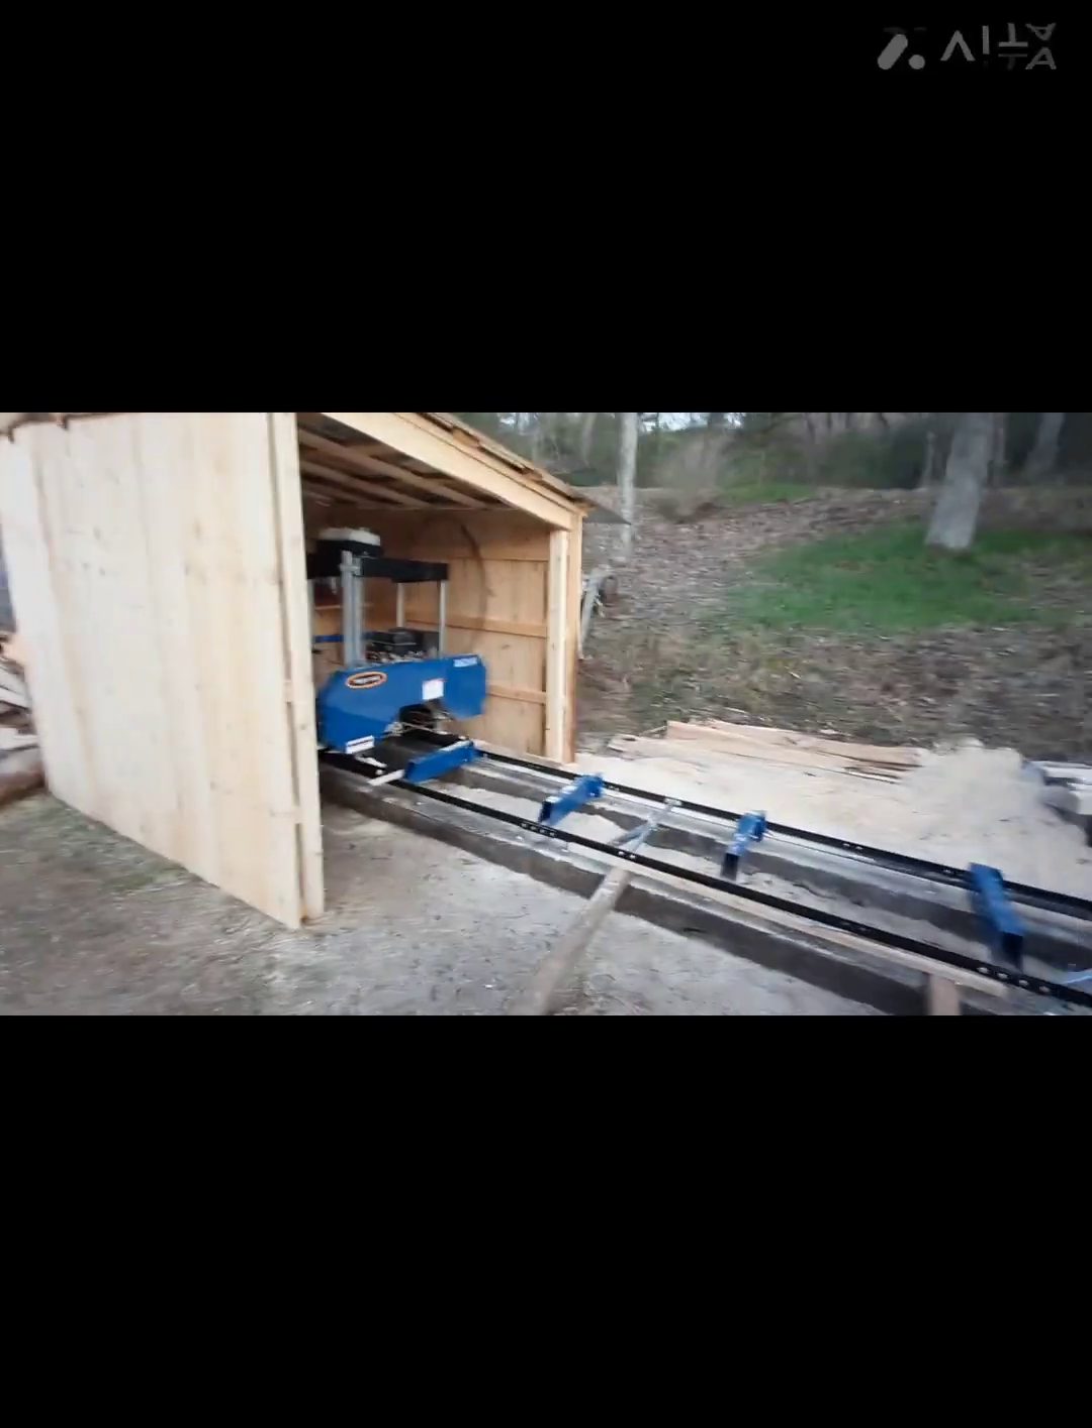Now you can see I've got part of the building up.